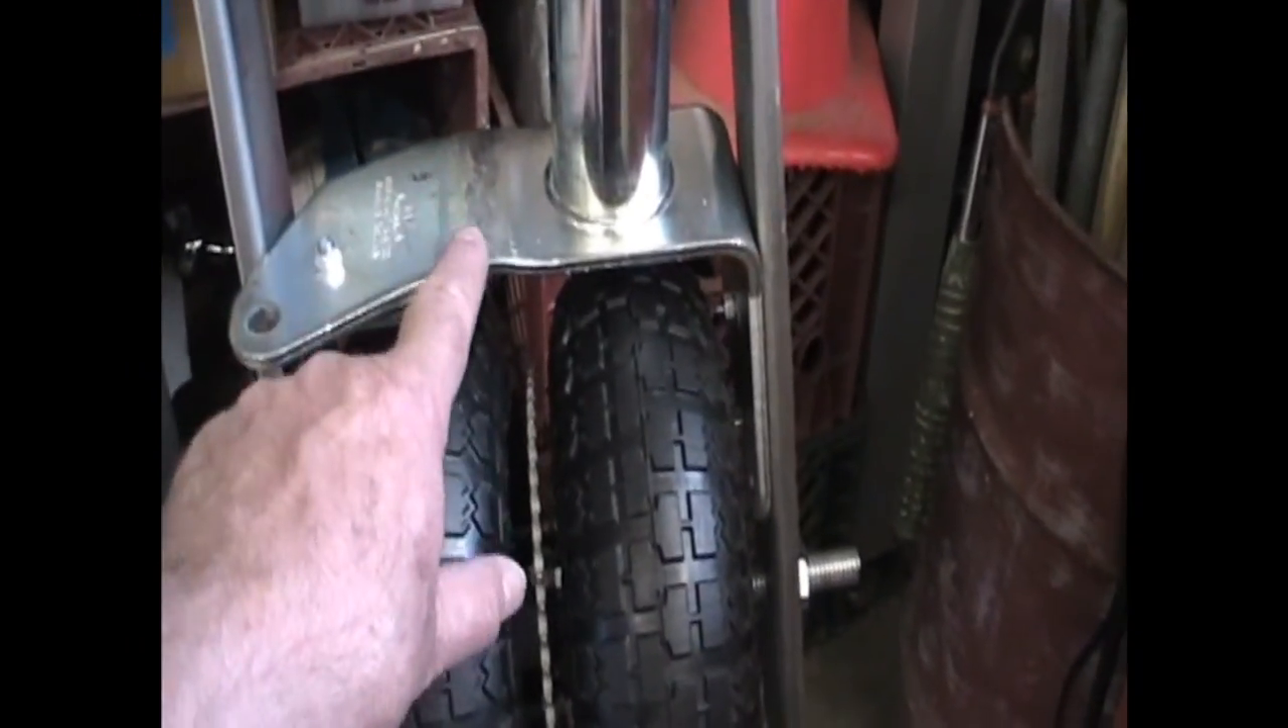I've got the two wheels mounted. There's my jack caster that I bought from E-Trailer.